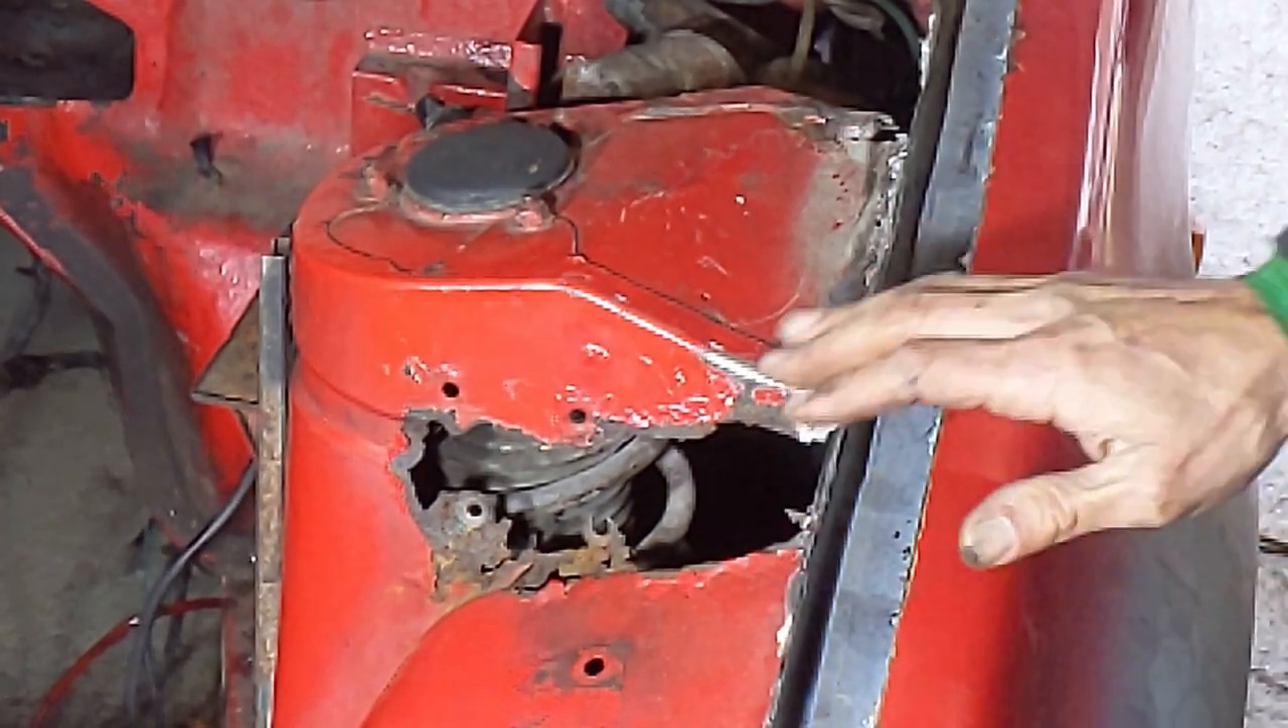I haven't welded this panel back in yet.